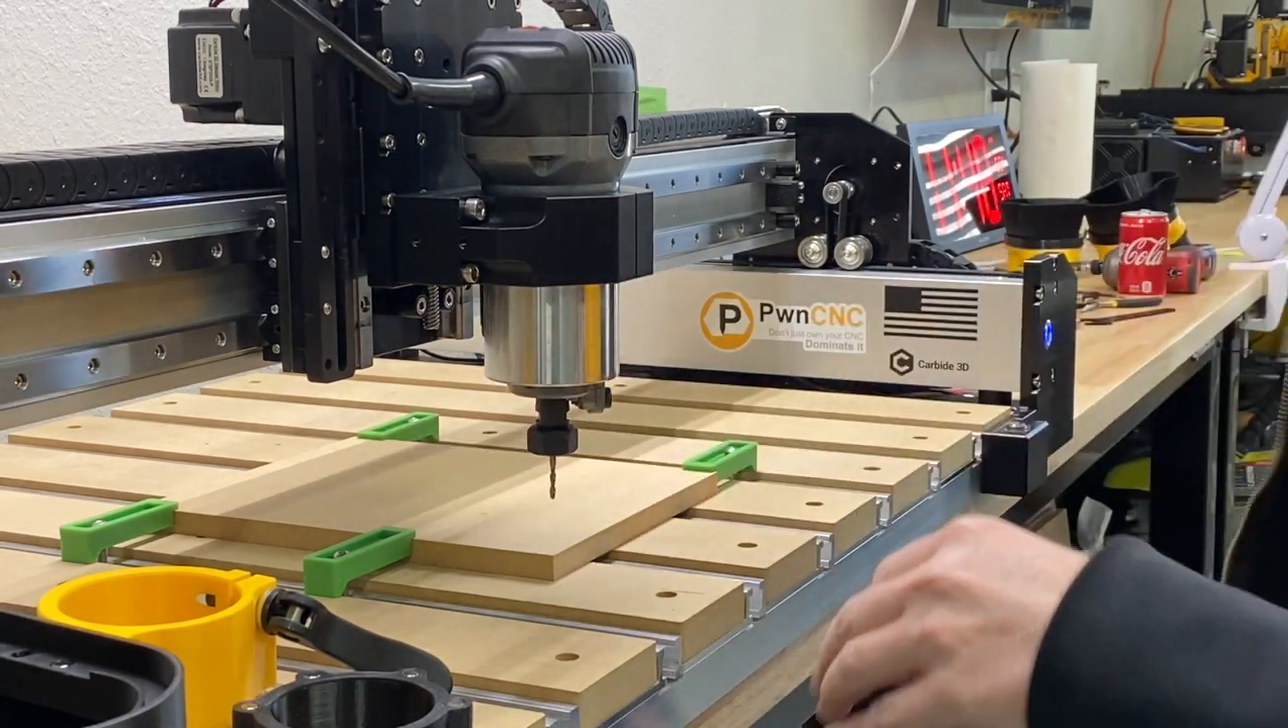I've got my stock already in place.